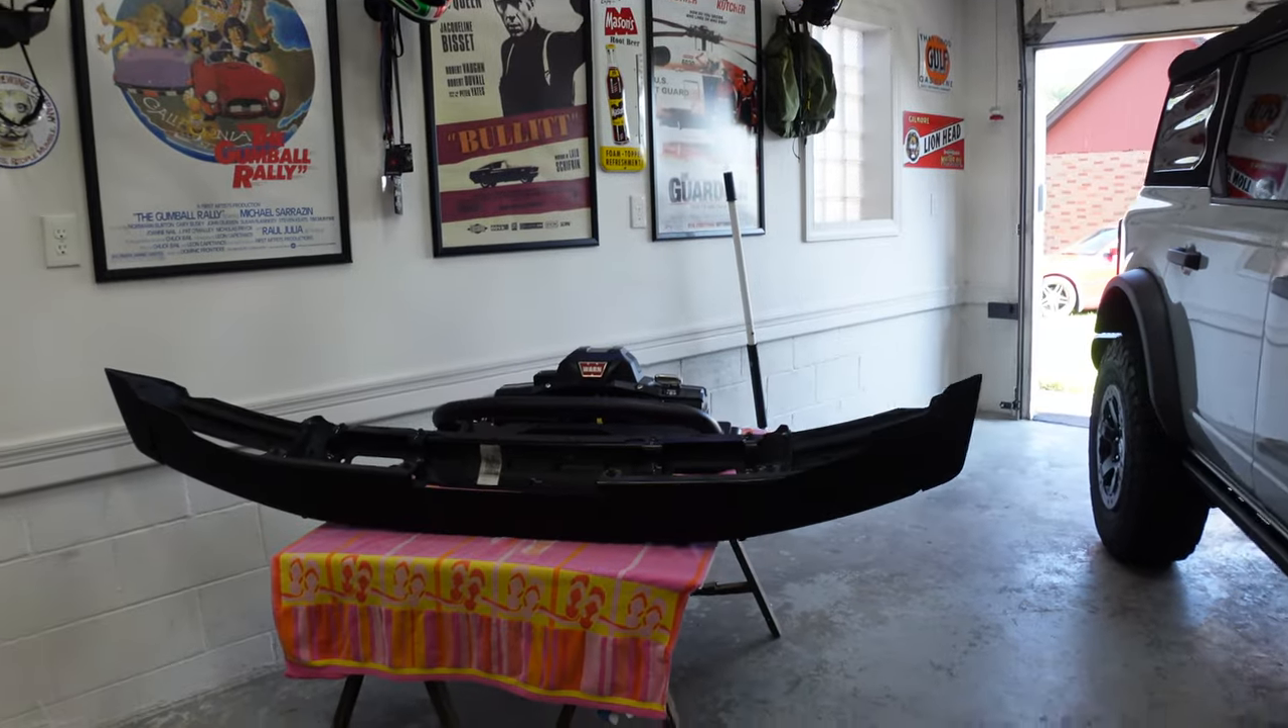So we have our bumper off.